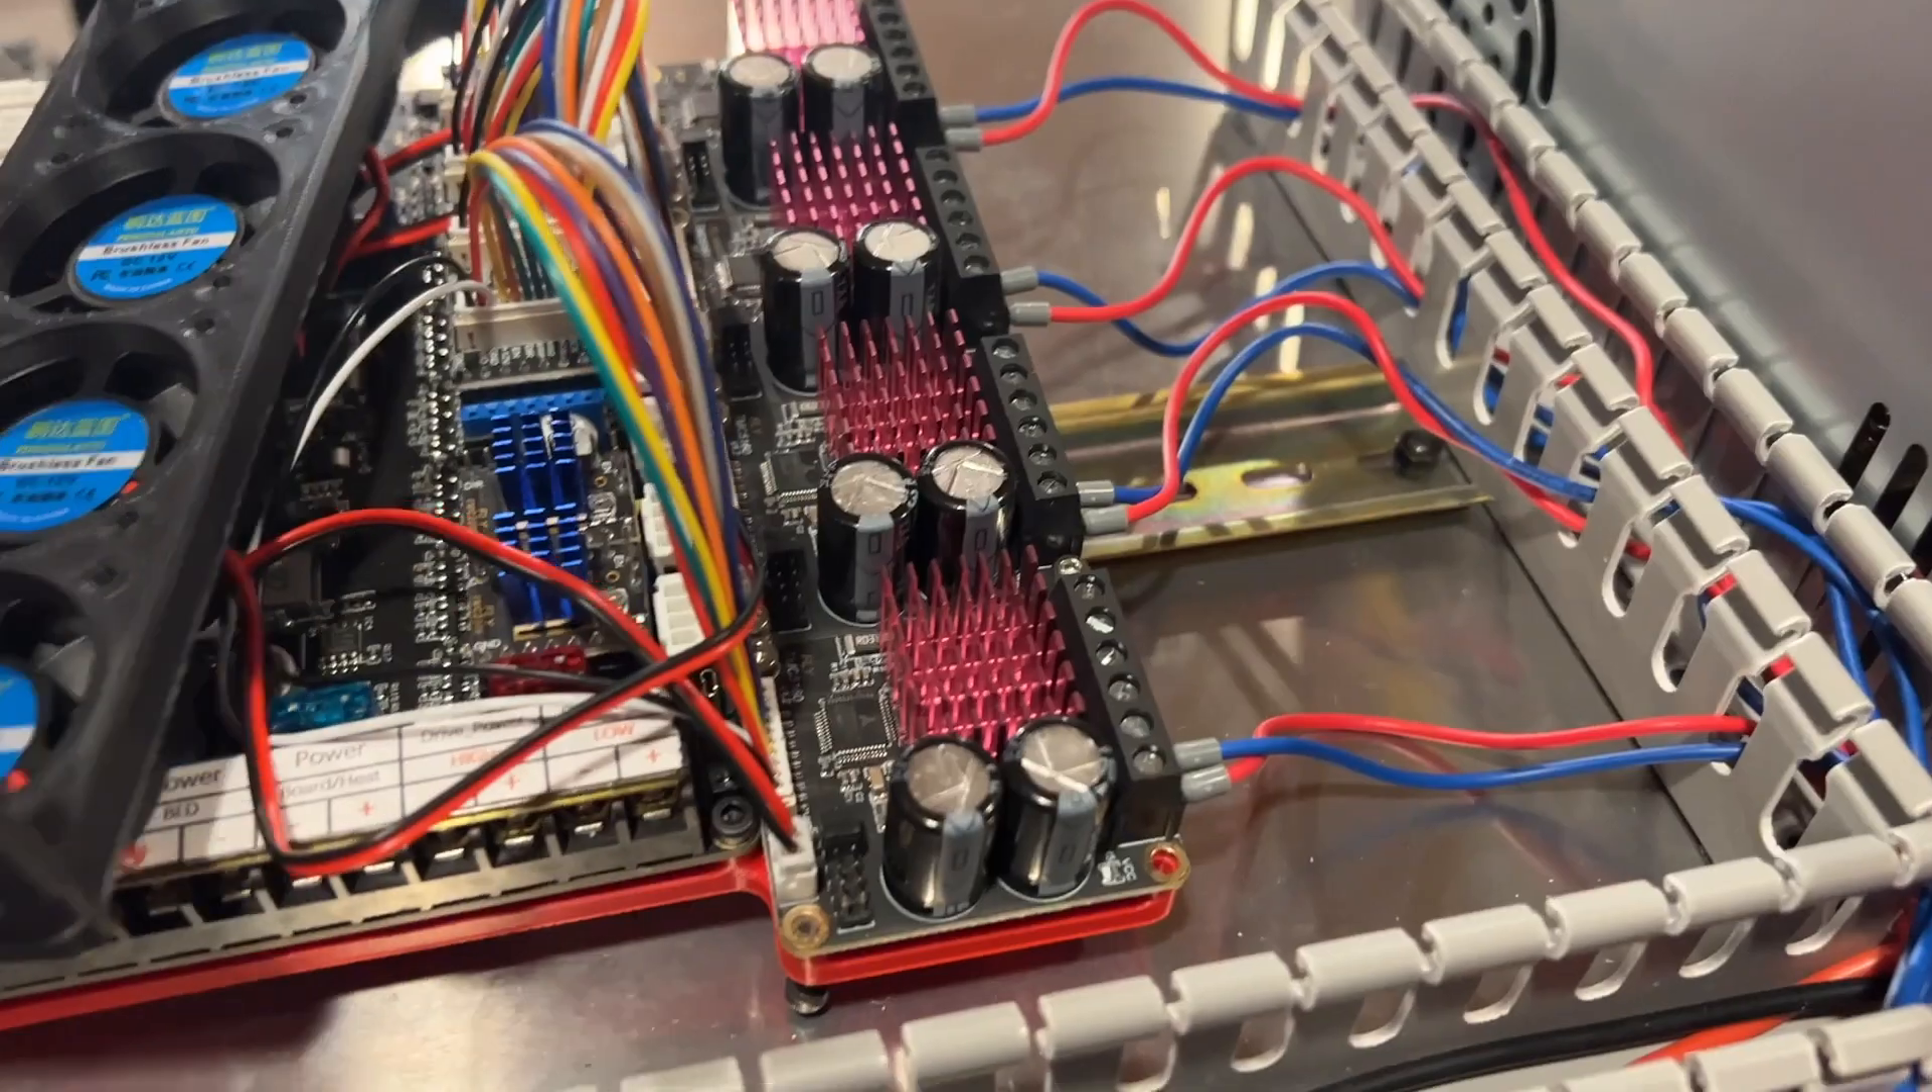I've completed all the connections and I've kind of tidied up the wiring a little bit and tucked it into this channel.